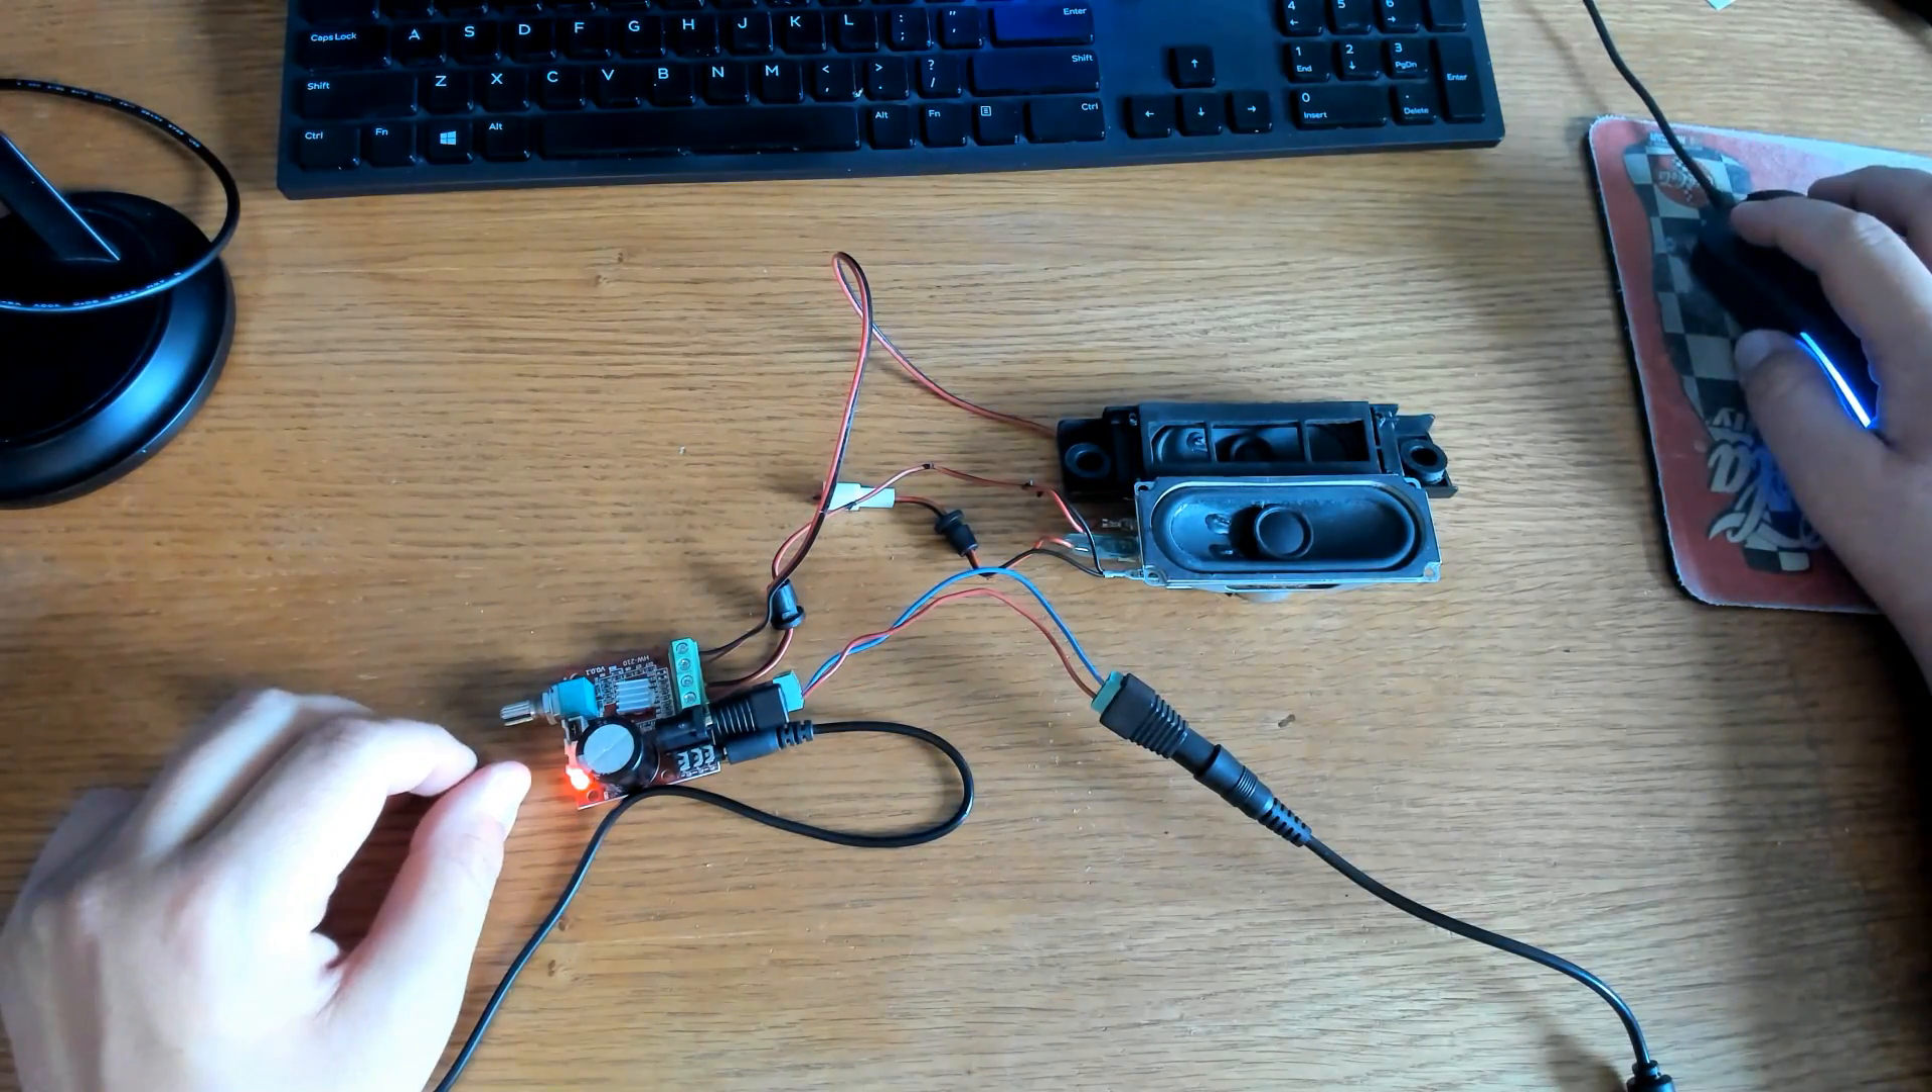Then we plug in our 12-volt power supply to the amplifier. And now it's on and ready to go.